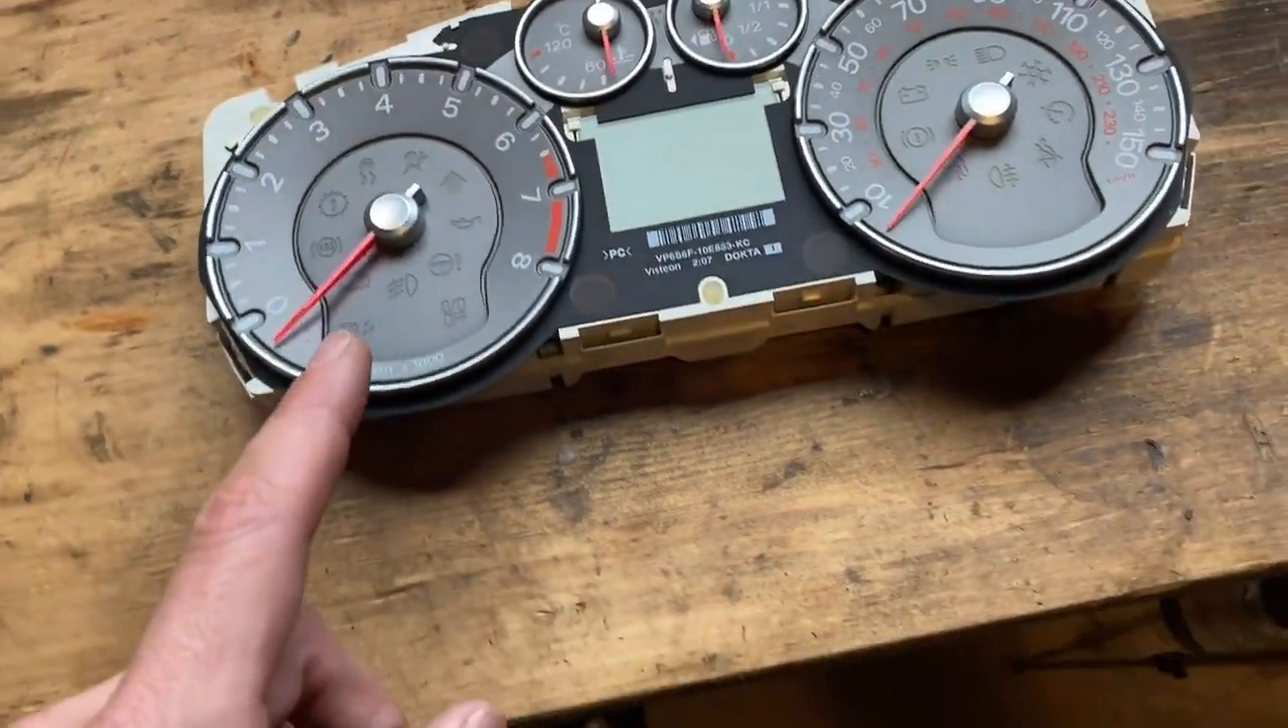Okay so we've got the bezel off the front and before we go any further I just want to tell you guys that the original dial cards if you're reusing them then they scratch really easily.